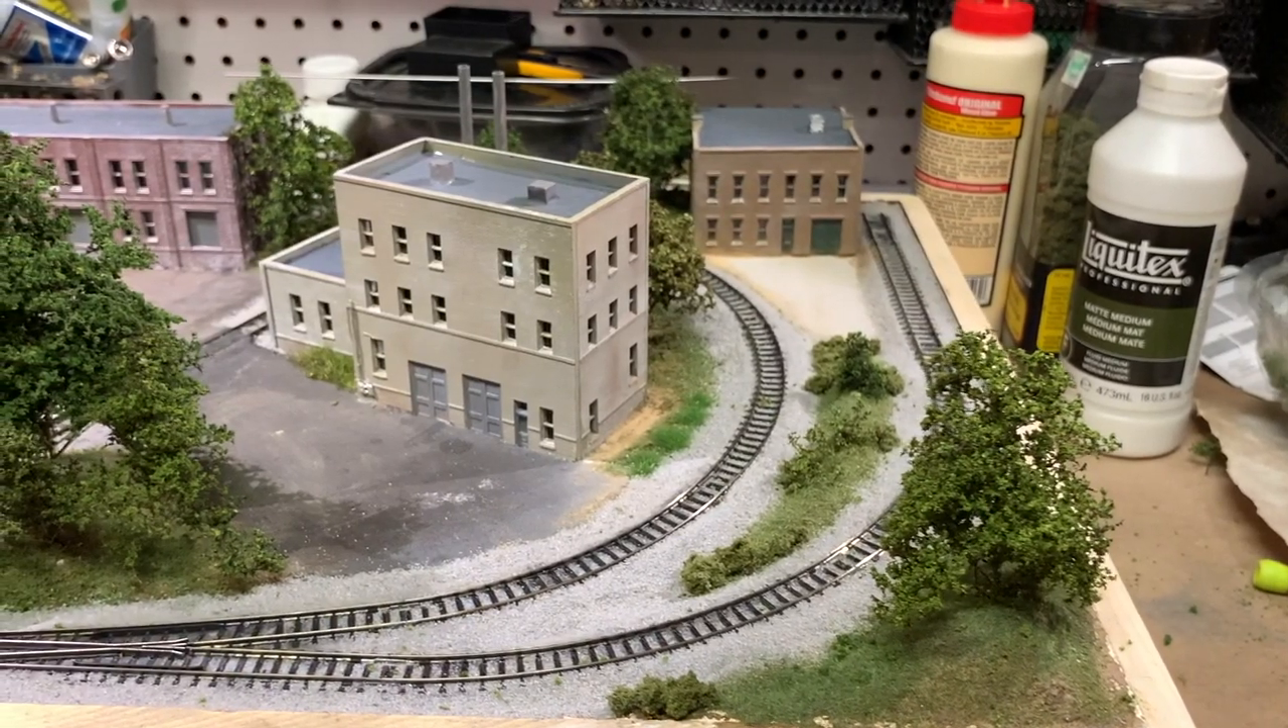And you can see here the final product, what these trees look like once they were in place on the layout.